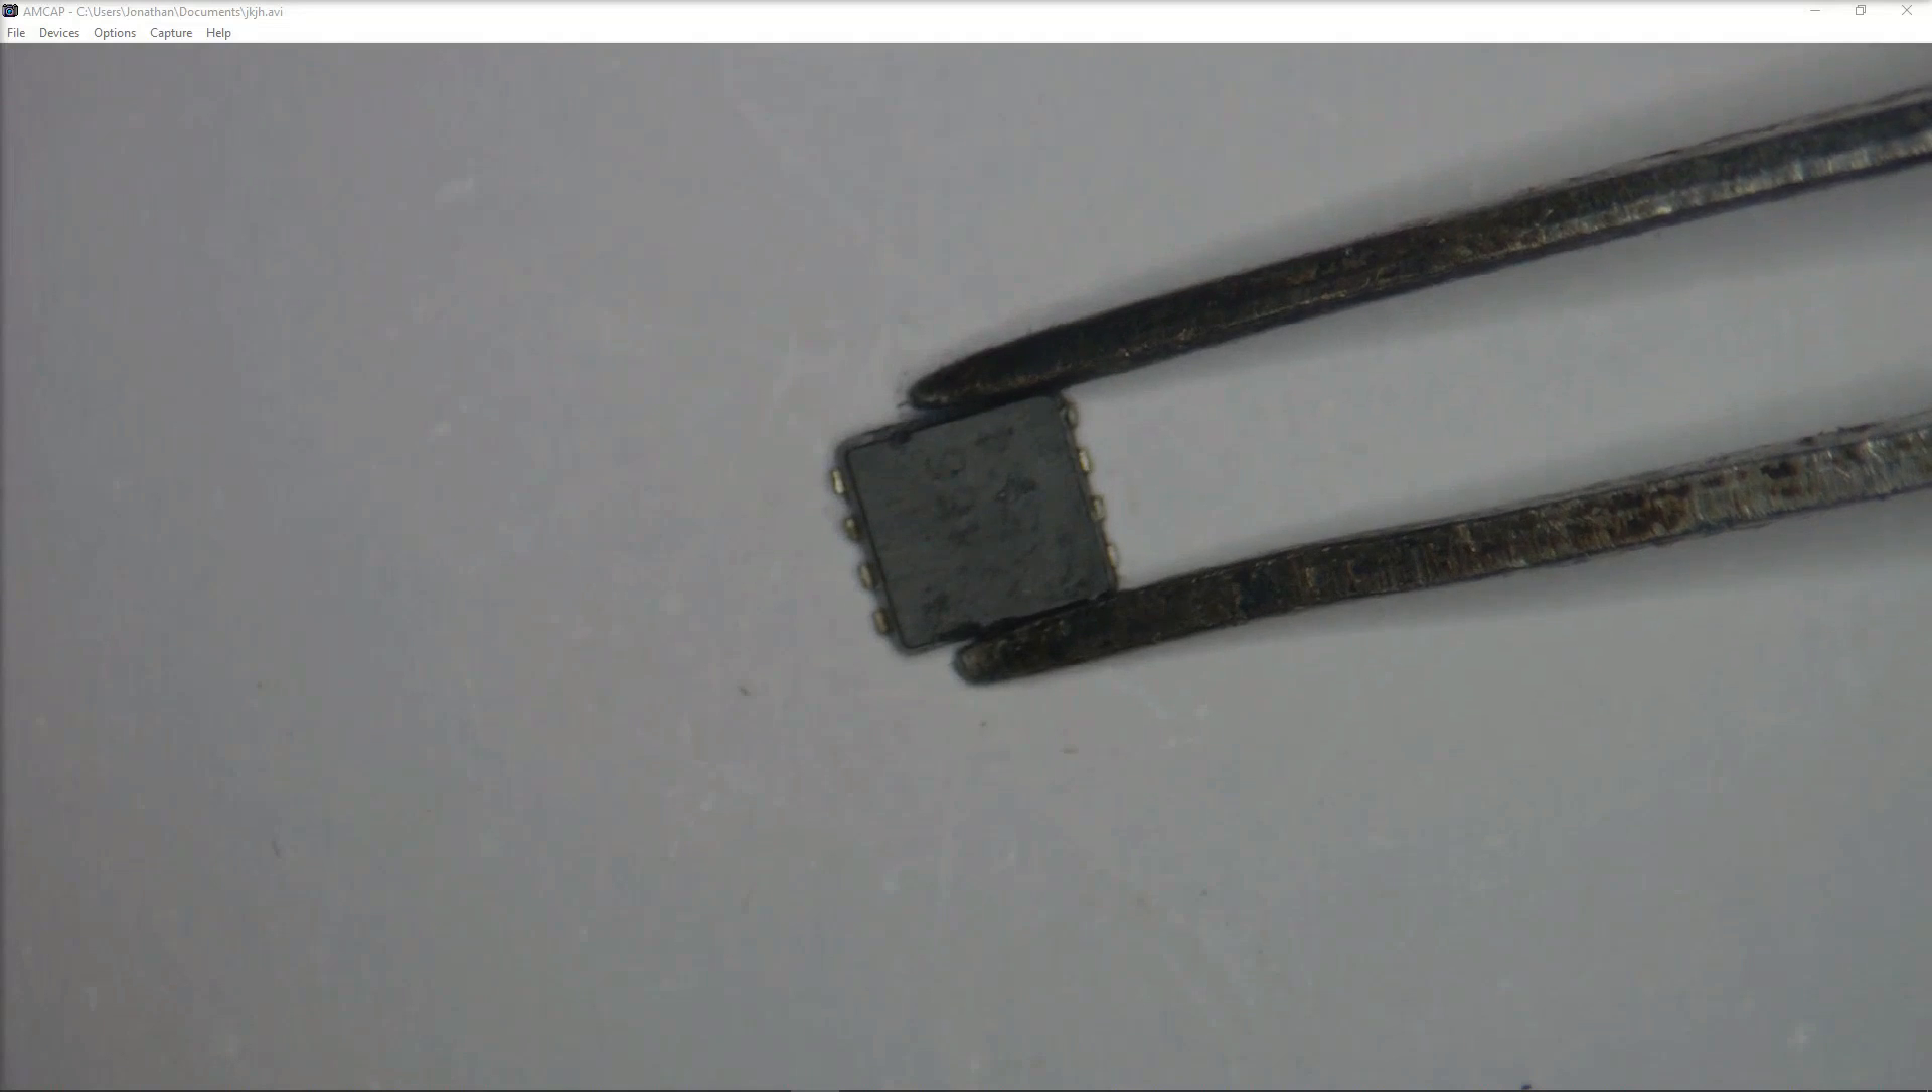This is my seven four six six mosfet hopefully you can see it there i've removed it and i need to flip it over and do a continuity check on it.